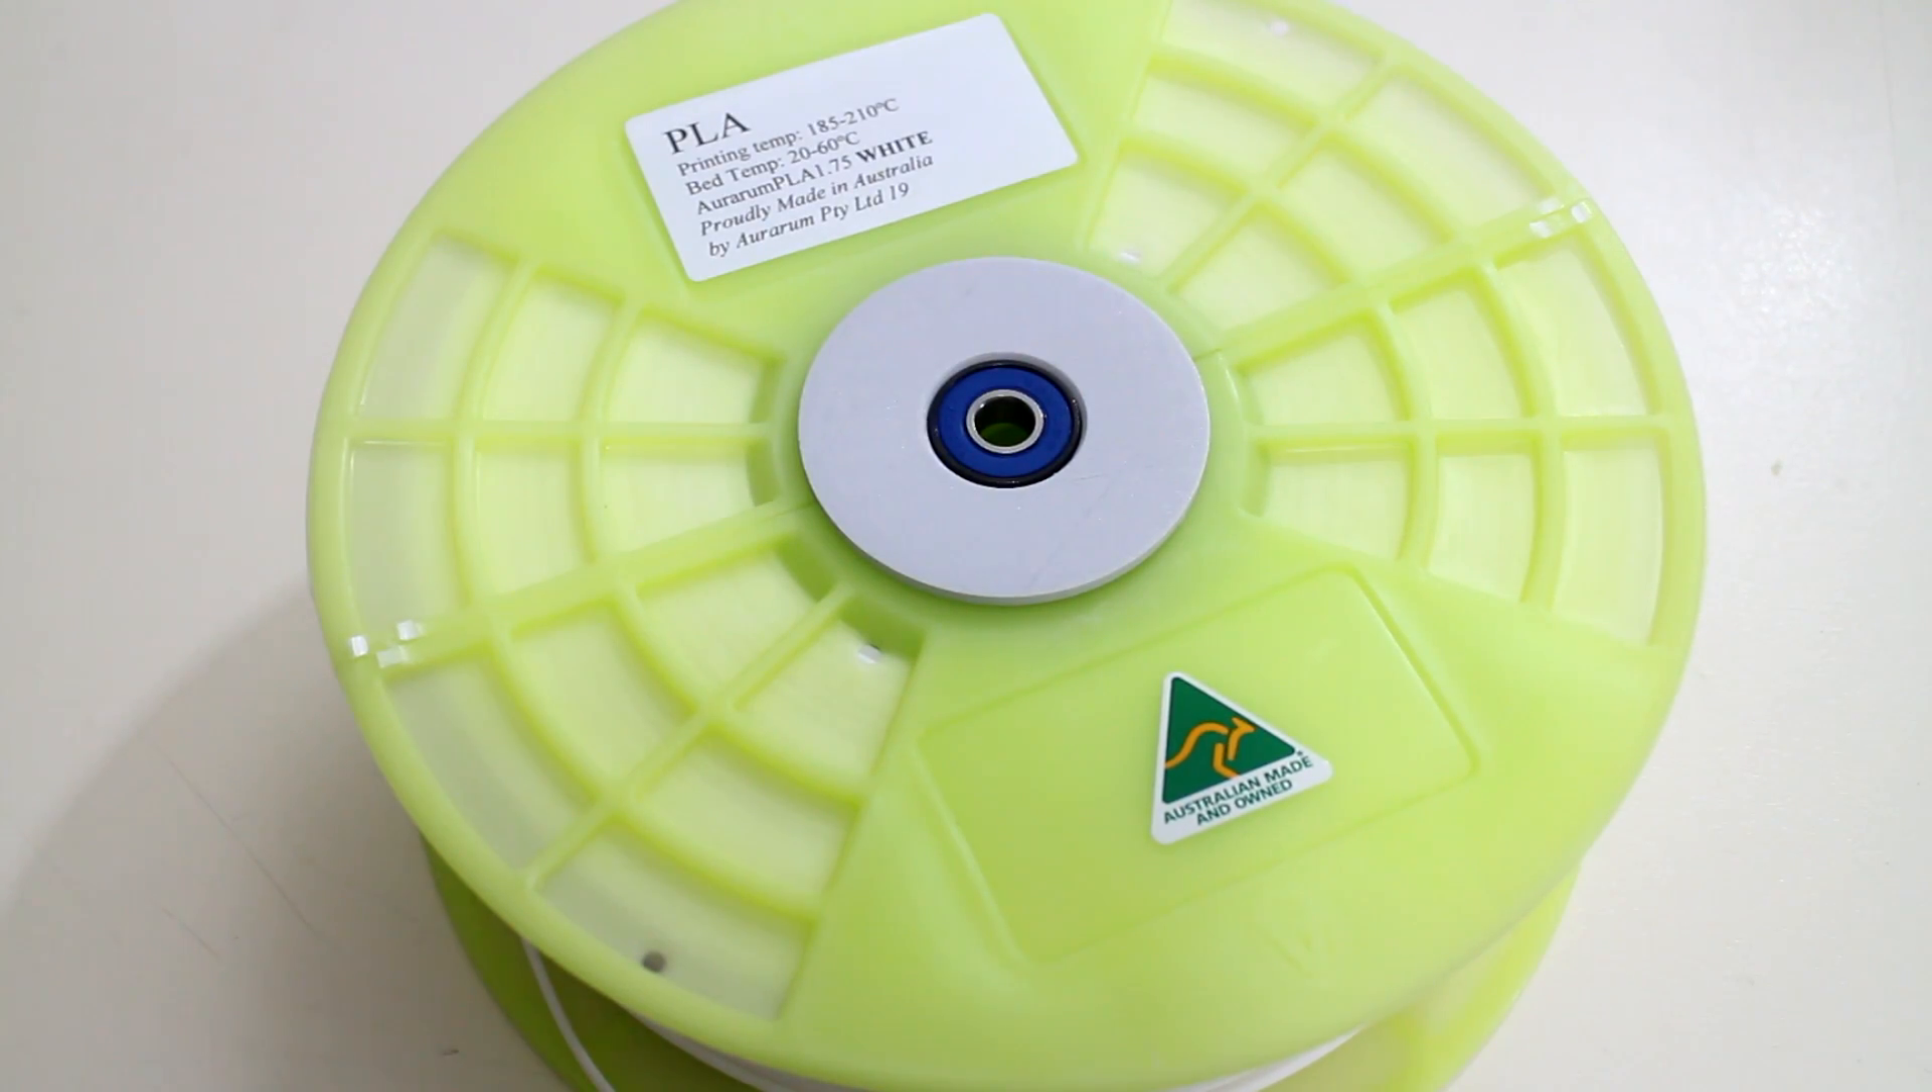And the last thing to check before I start printing, making sure the spool holder fits inside the spool. Yes it fits!